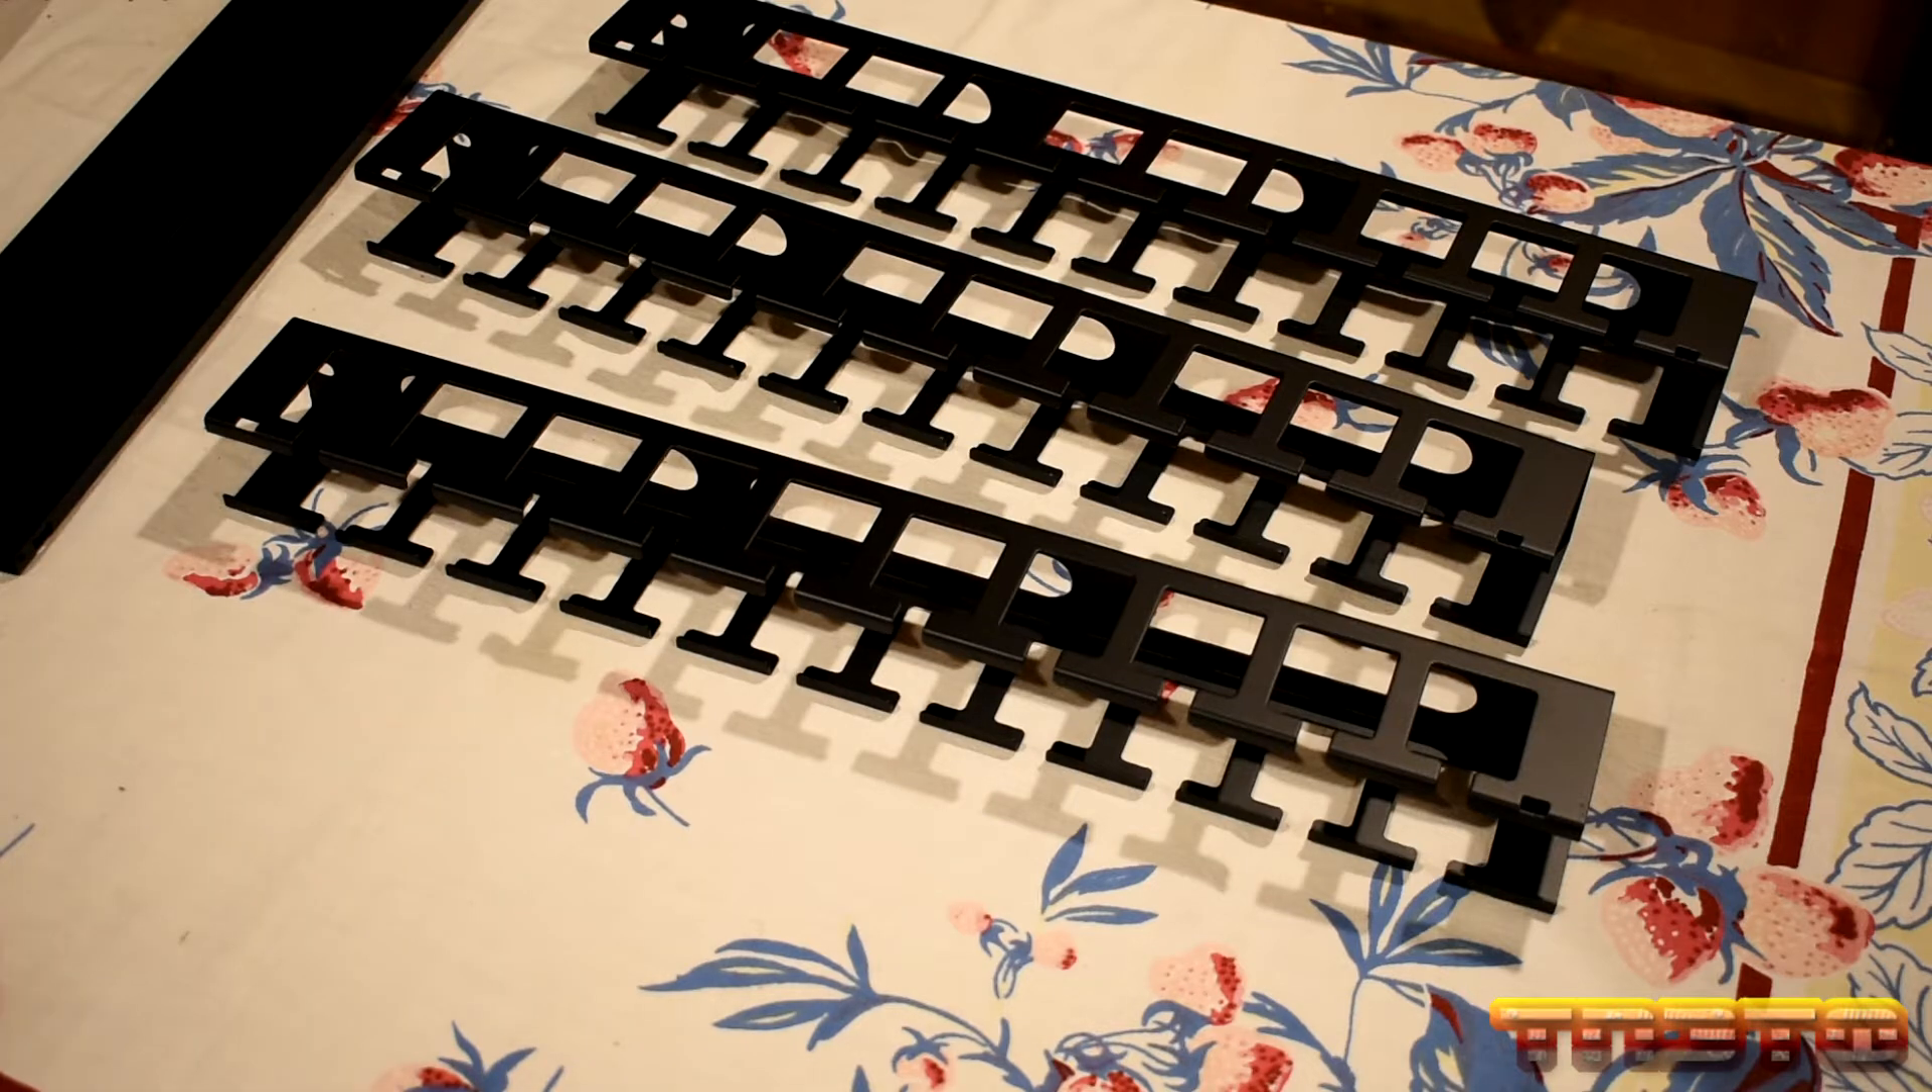So I got three covers off.